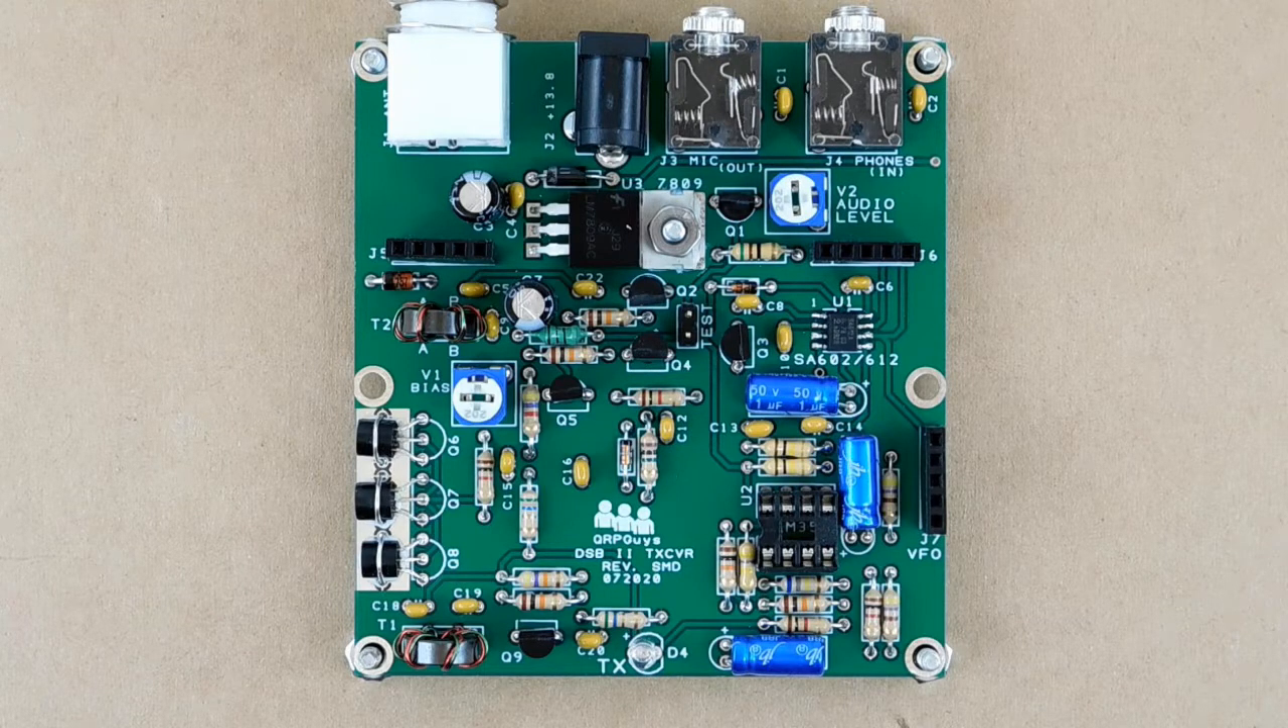This is the printed circuit board with almost all of the soldered parts in place.